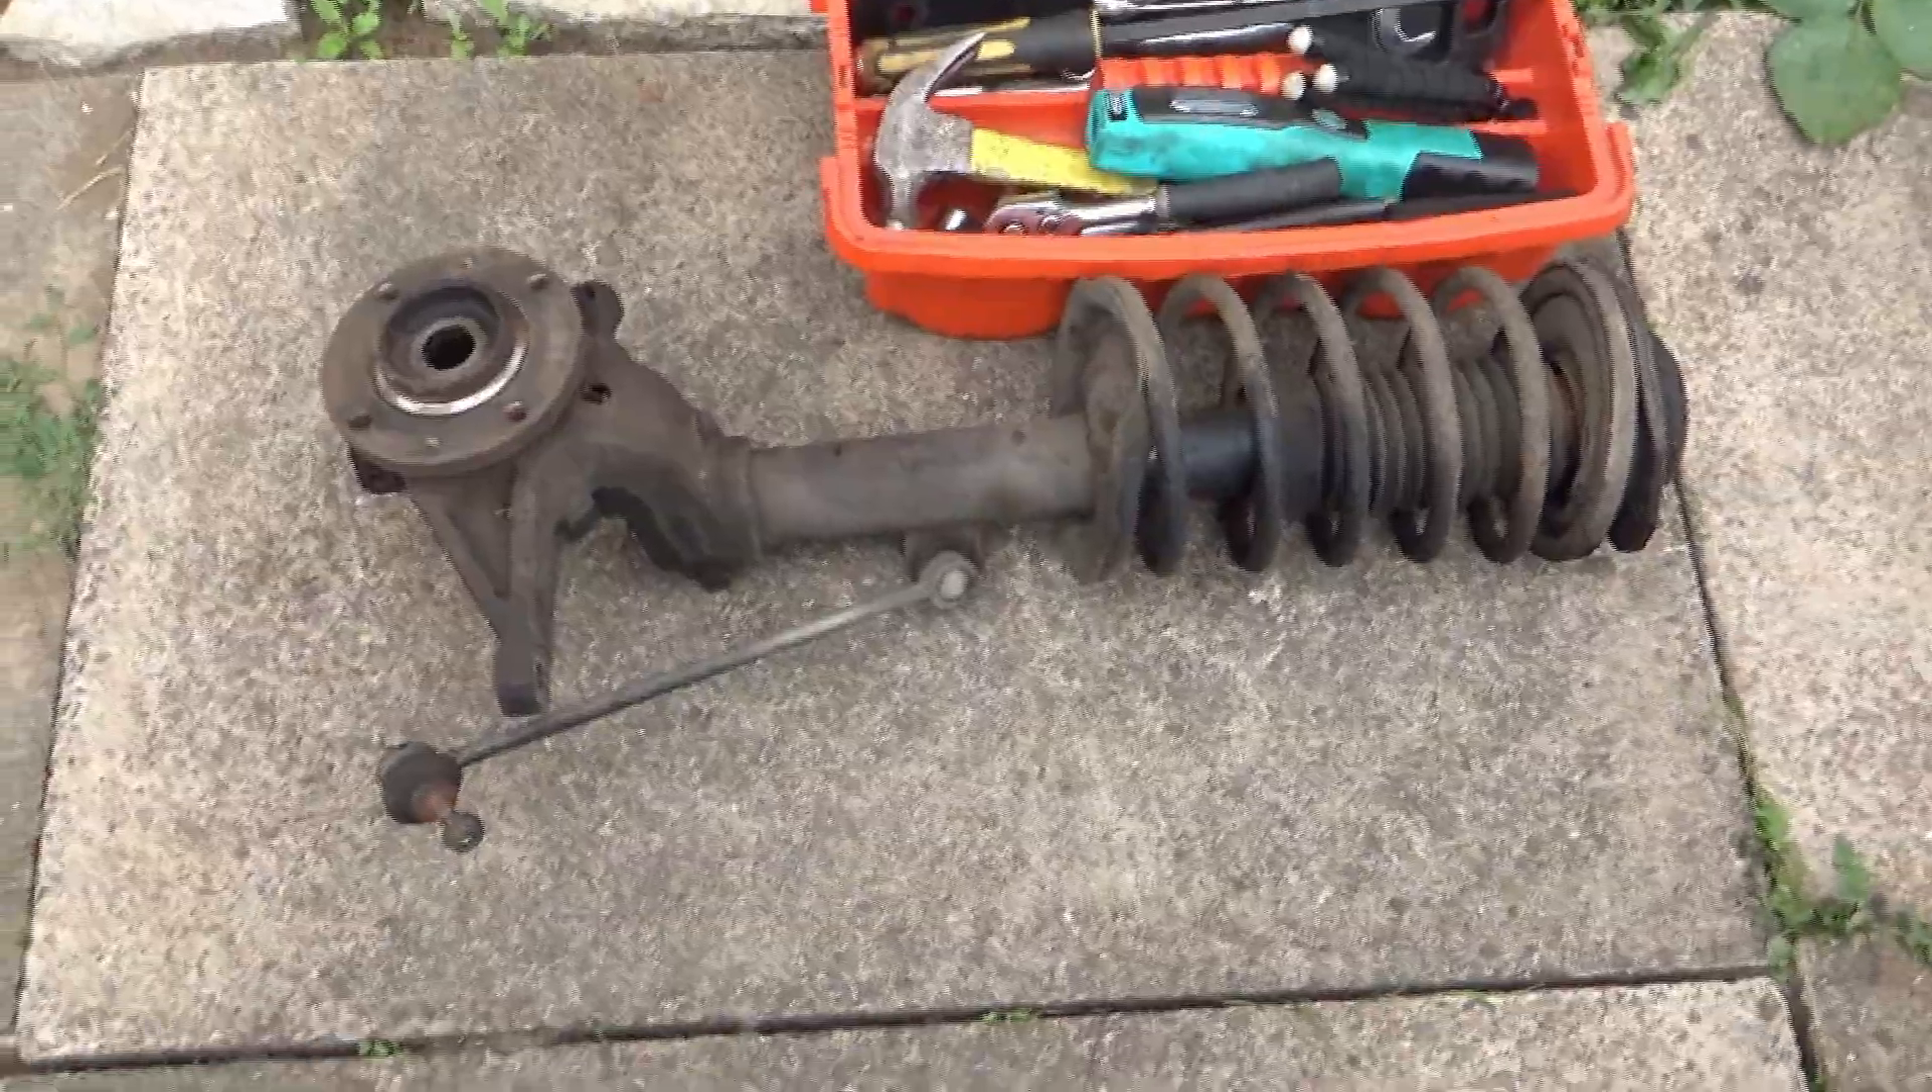All three bolts are out so guys we've got the passenger side suspension leg there complete.